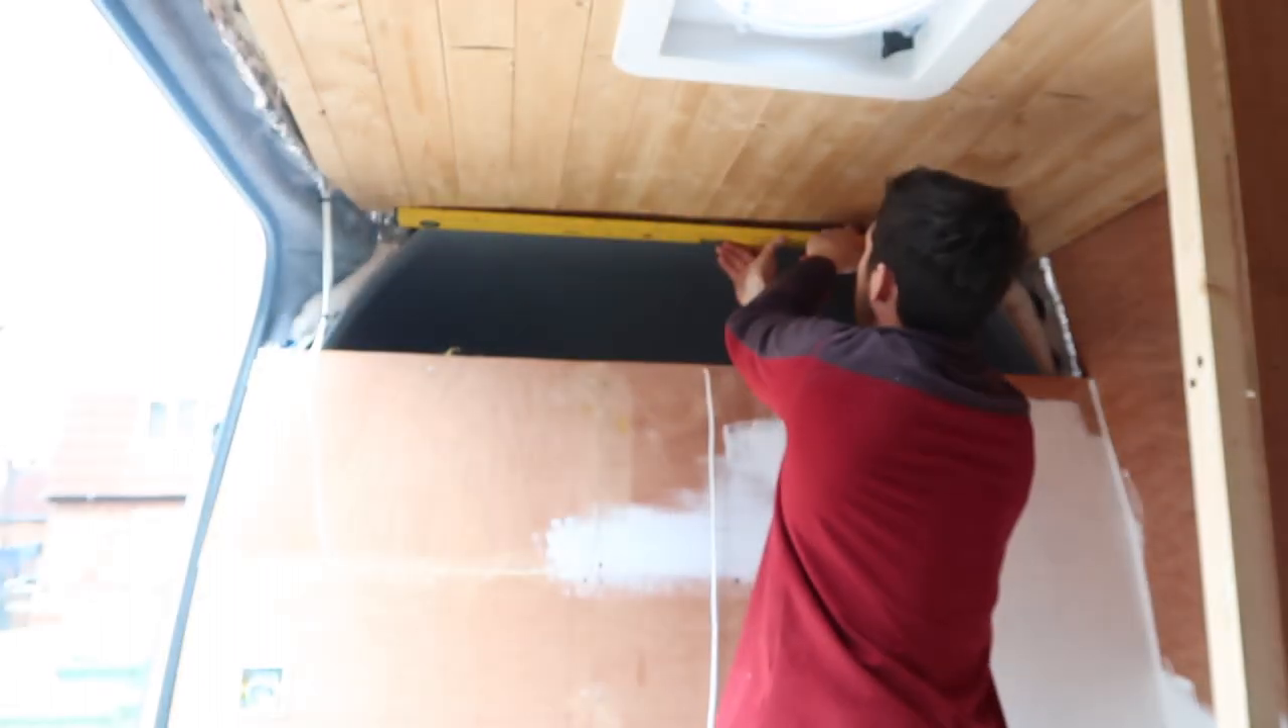As you can see i've got a gap there at the top.